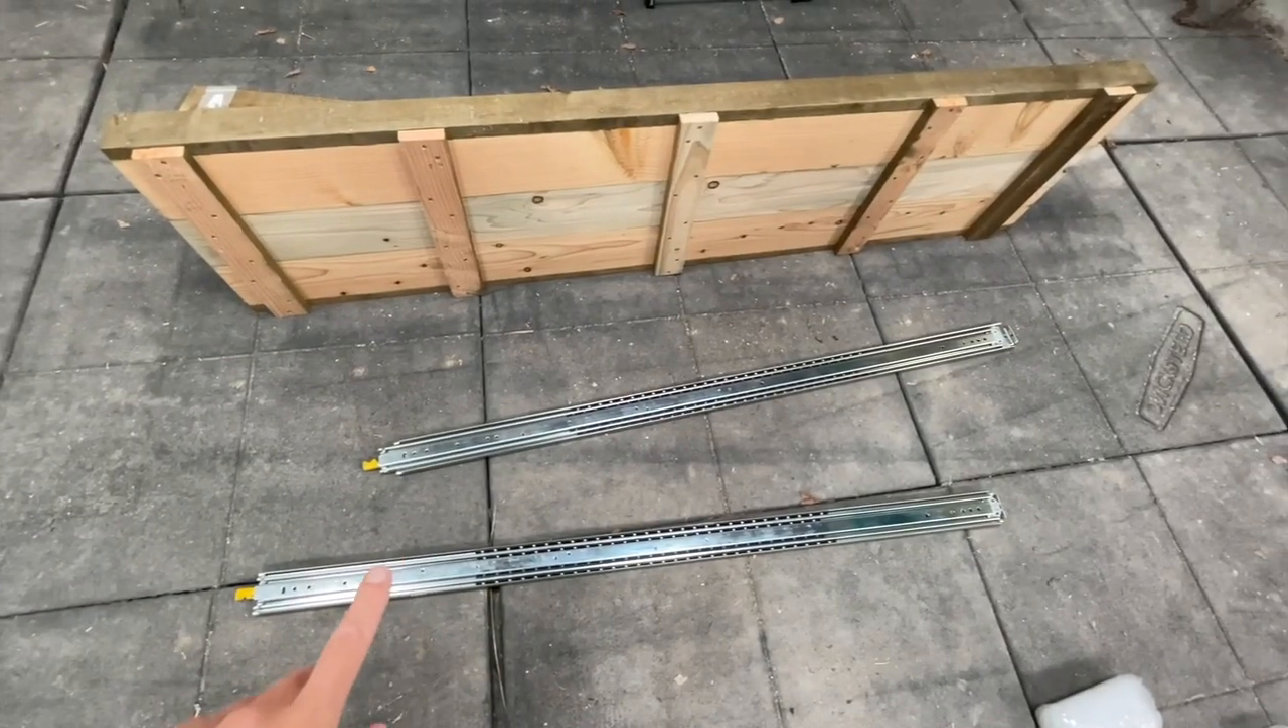So that's all of the cross strips all attached.